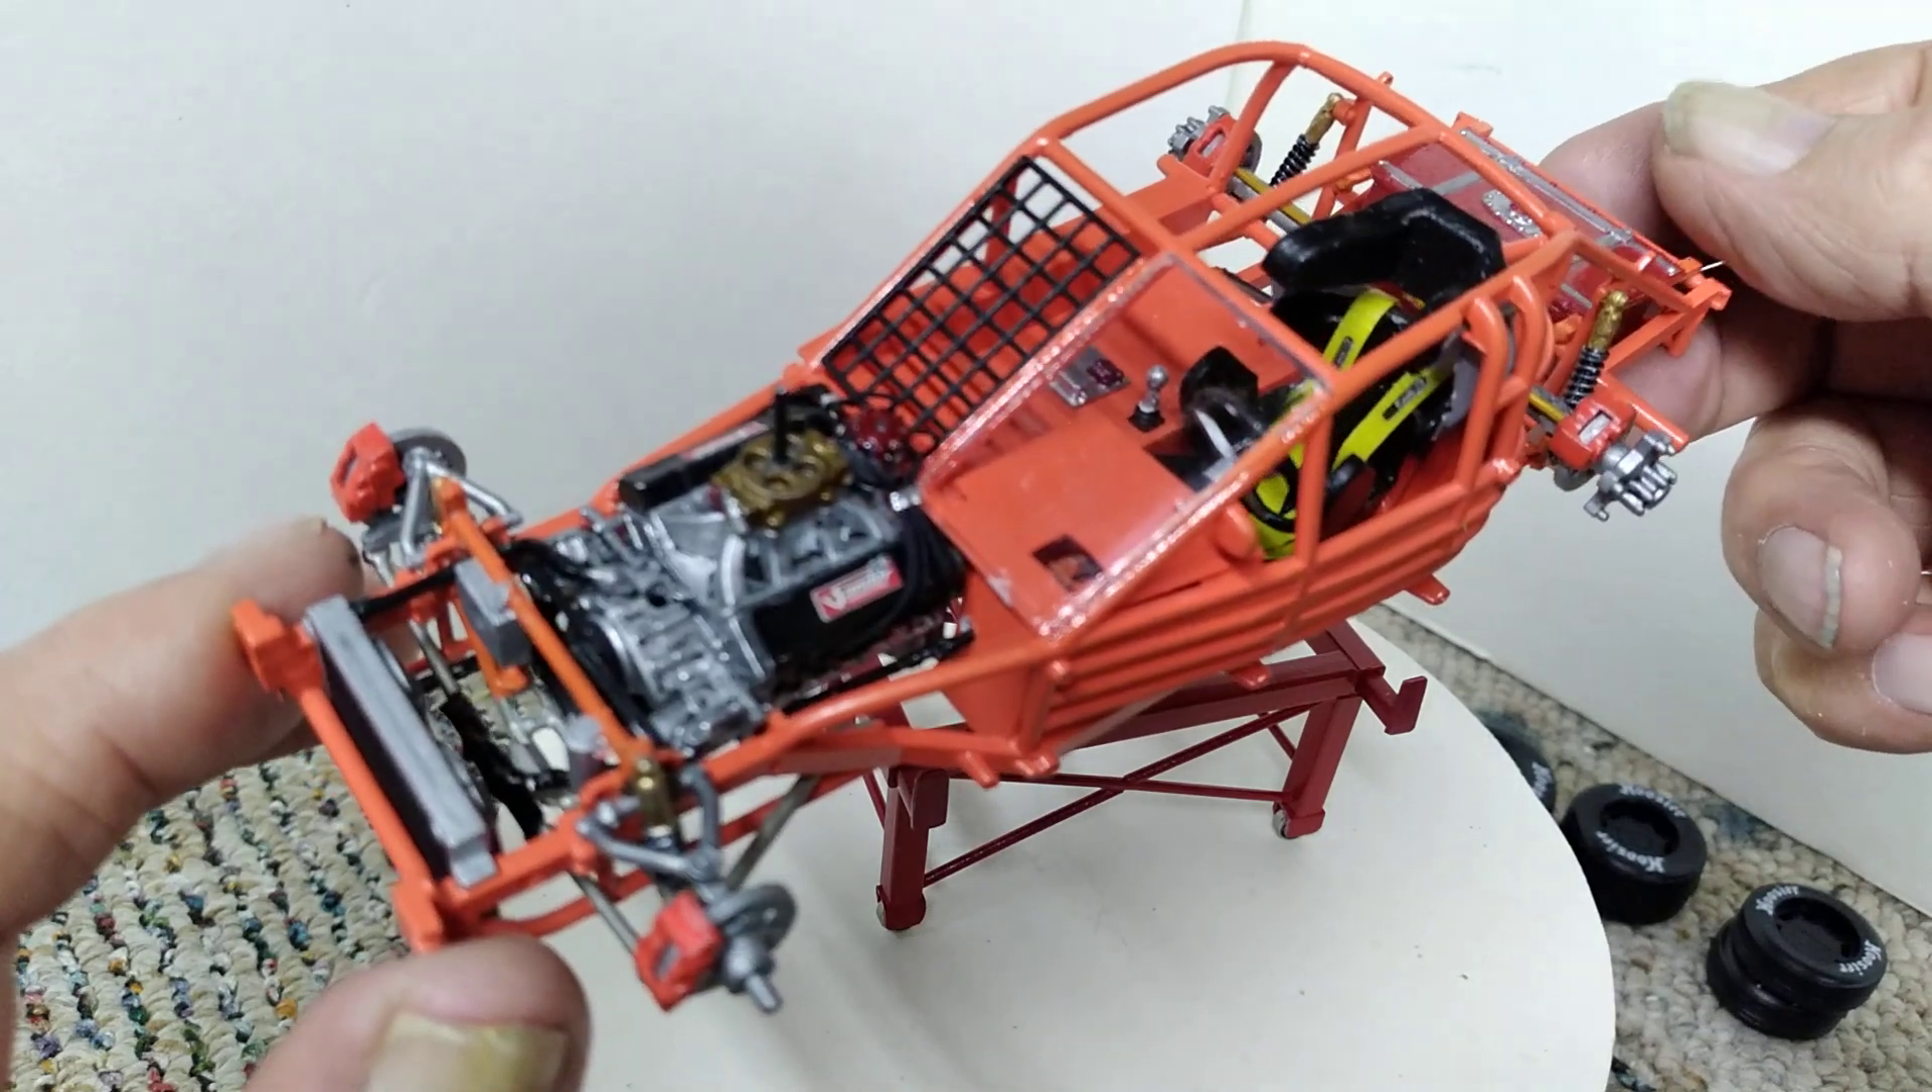You can see the motor is all in there now.